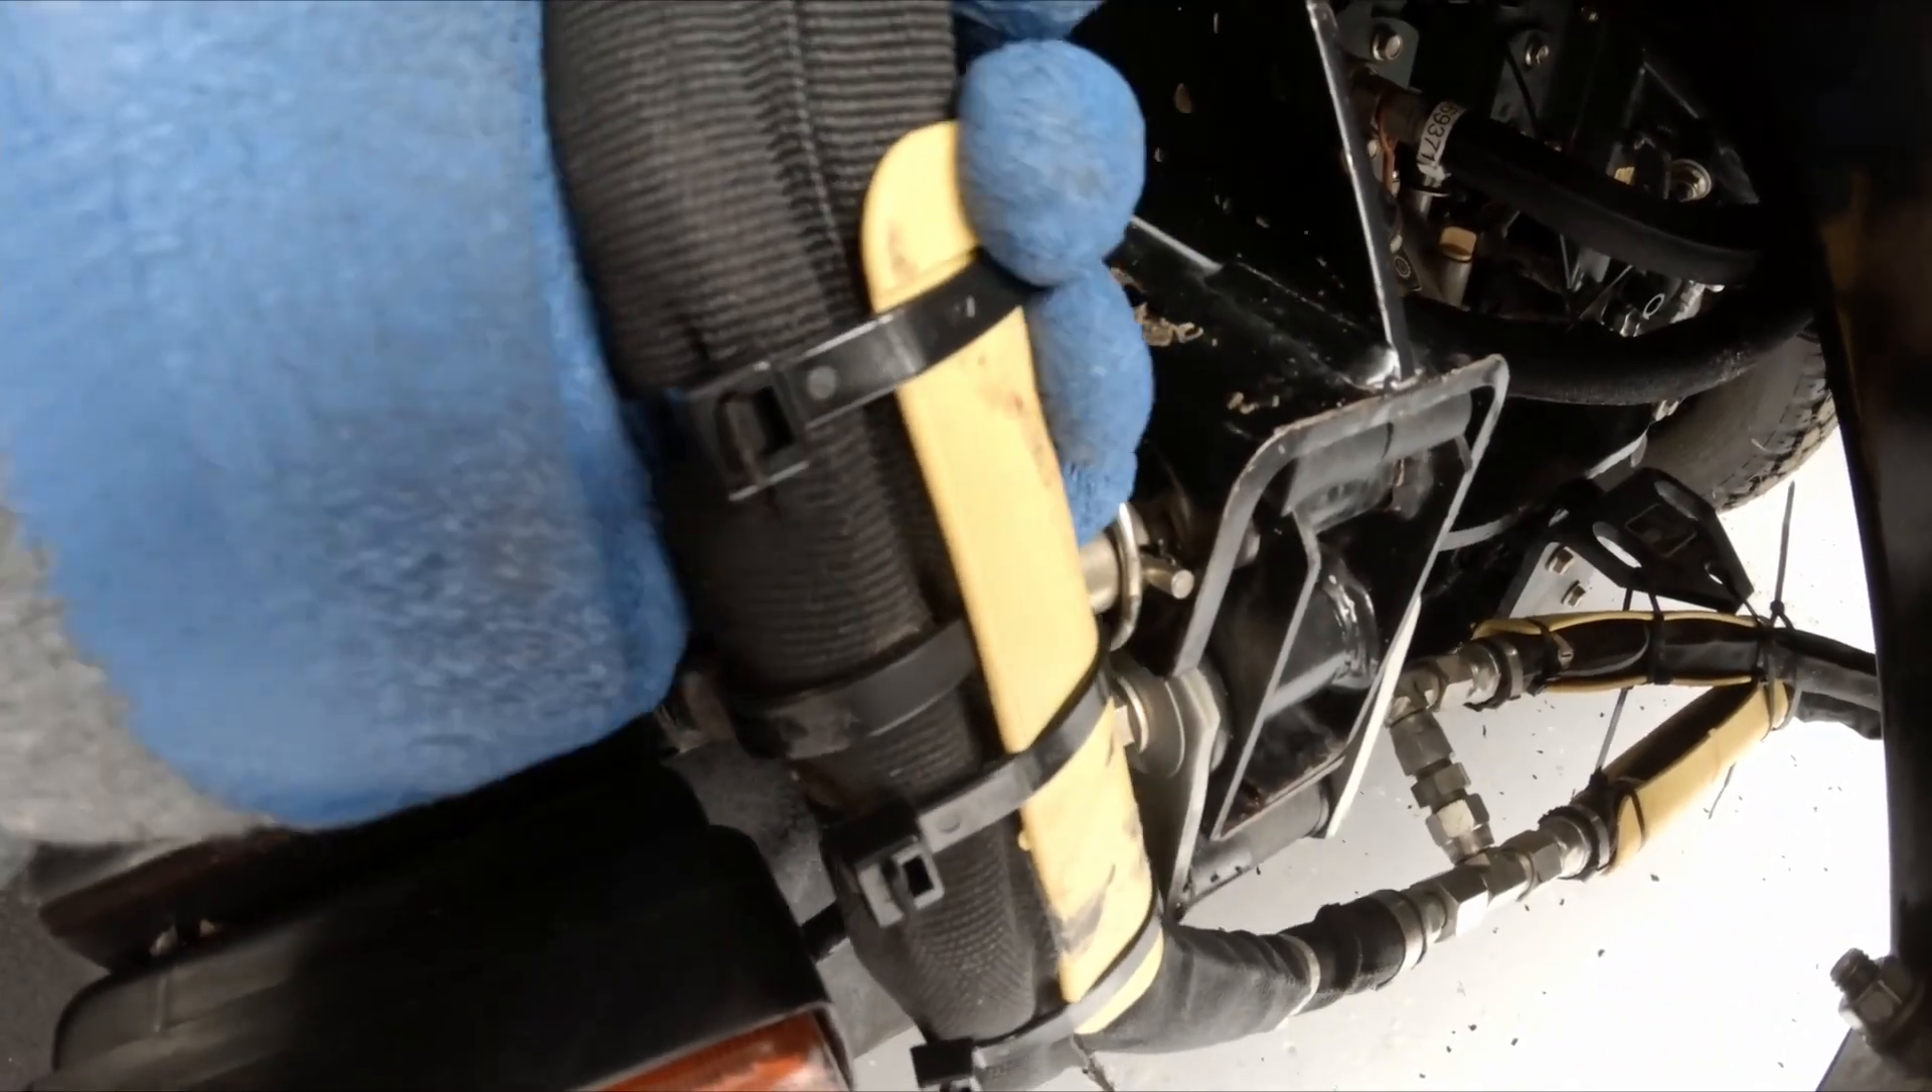Now that hose is protected up against the frame.